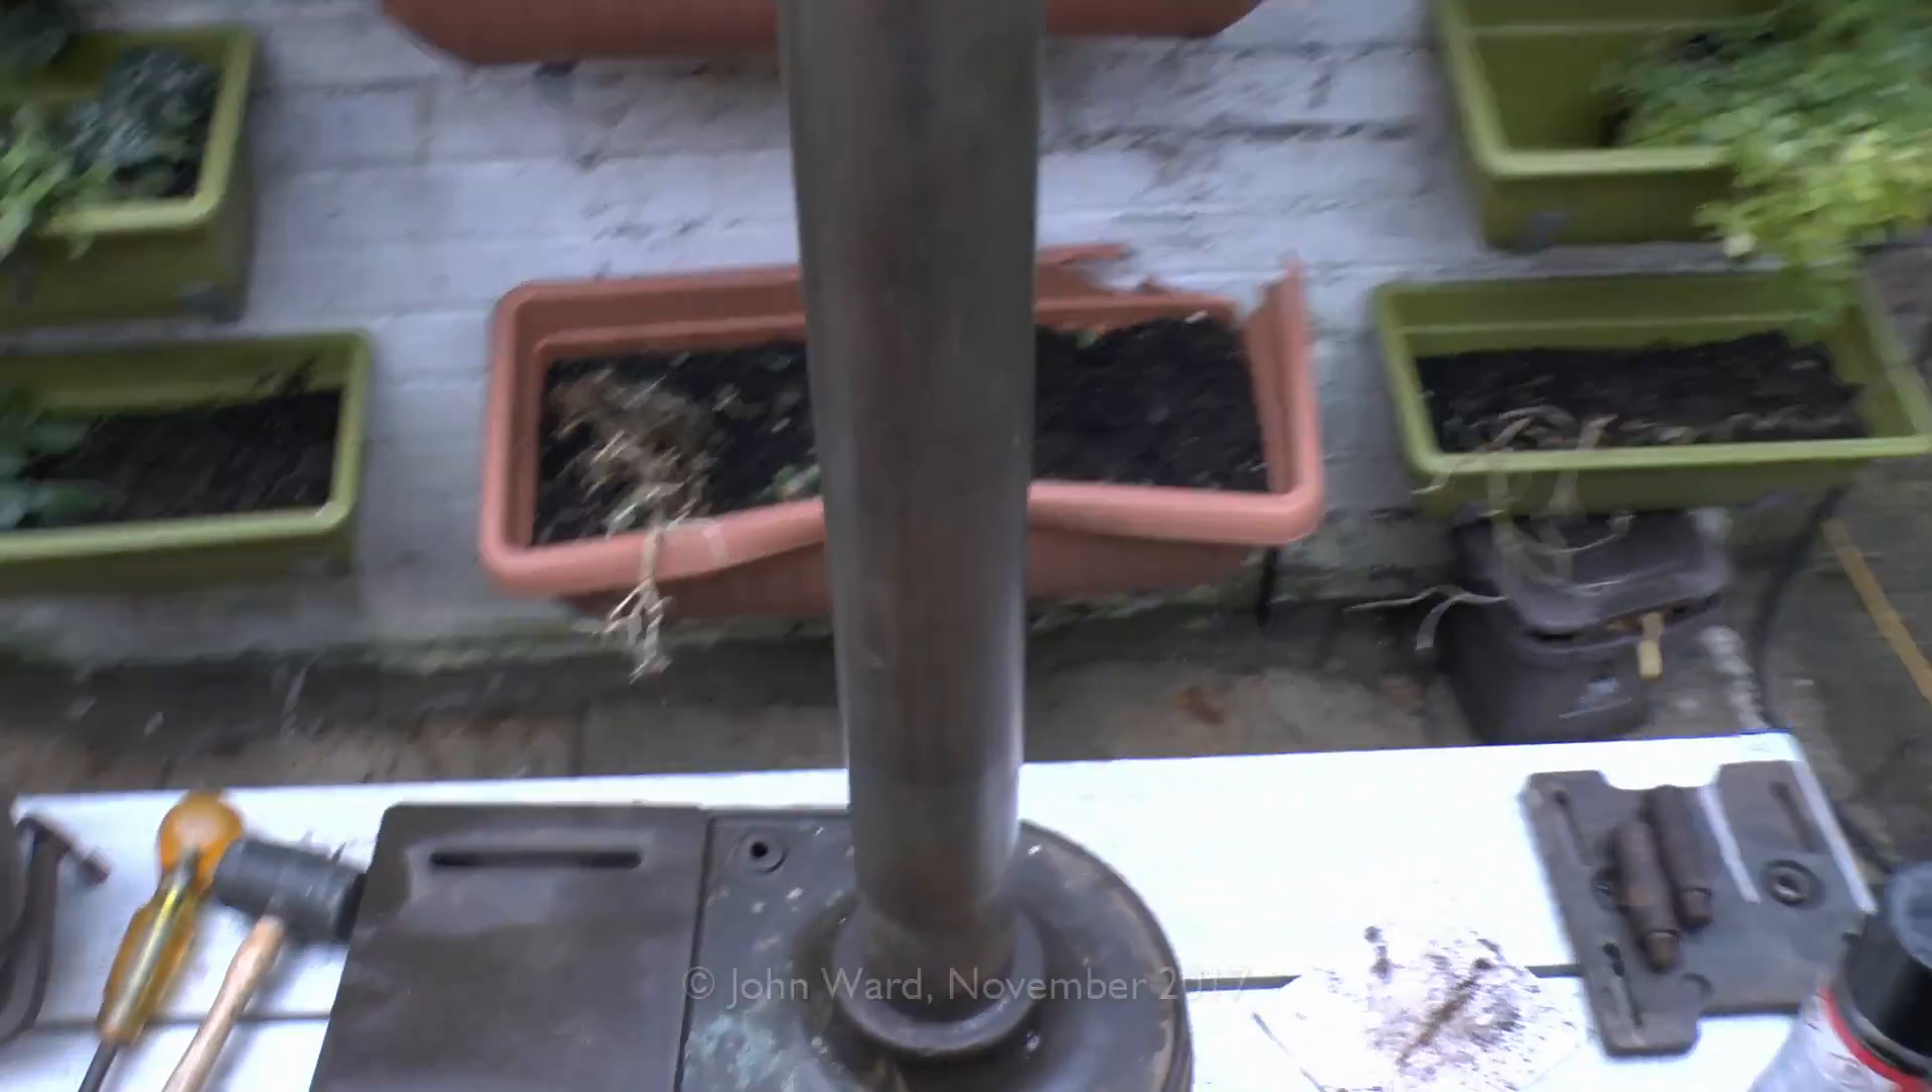And here is the main column and the base. I haven't actually separated that yet.